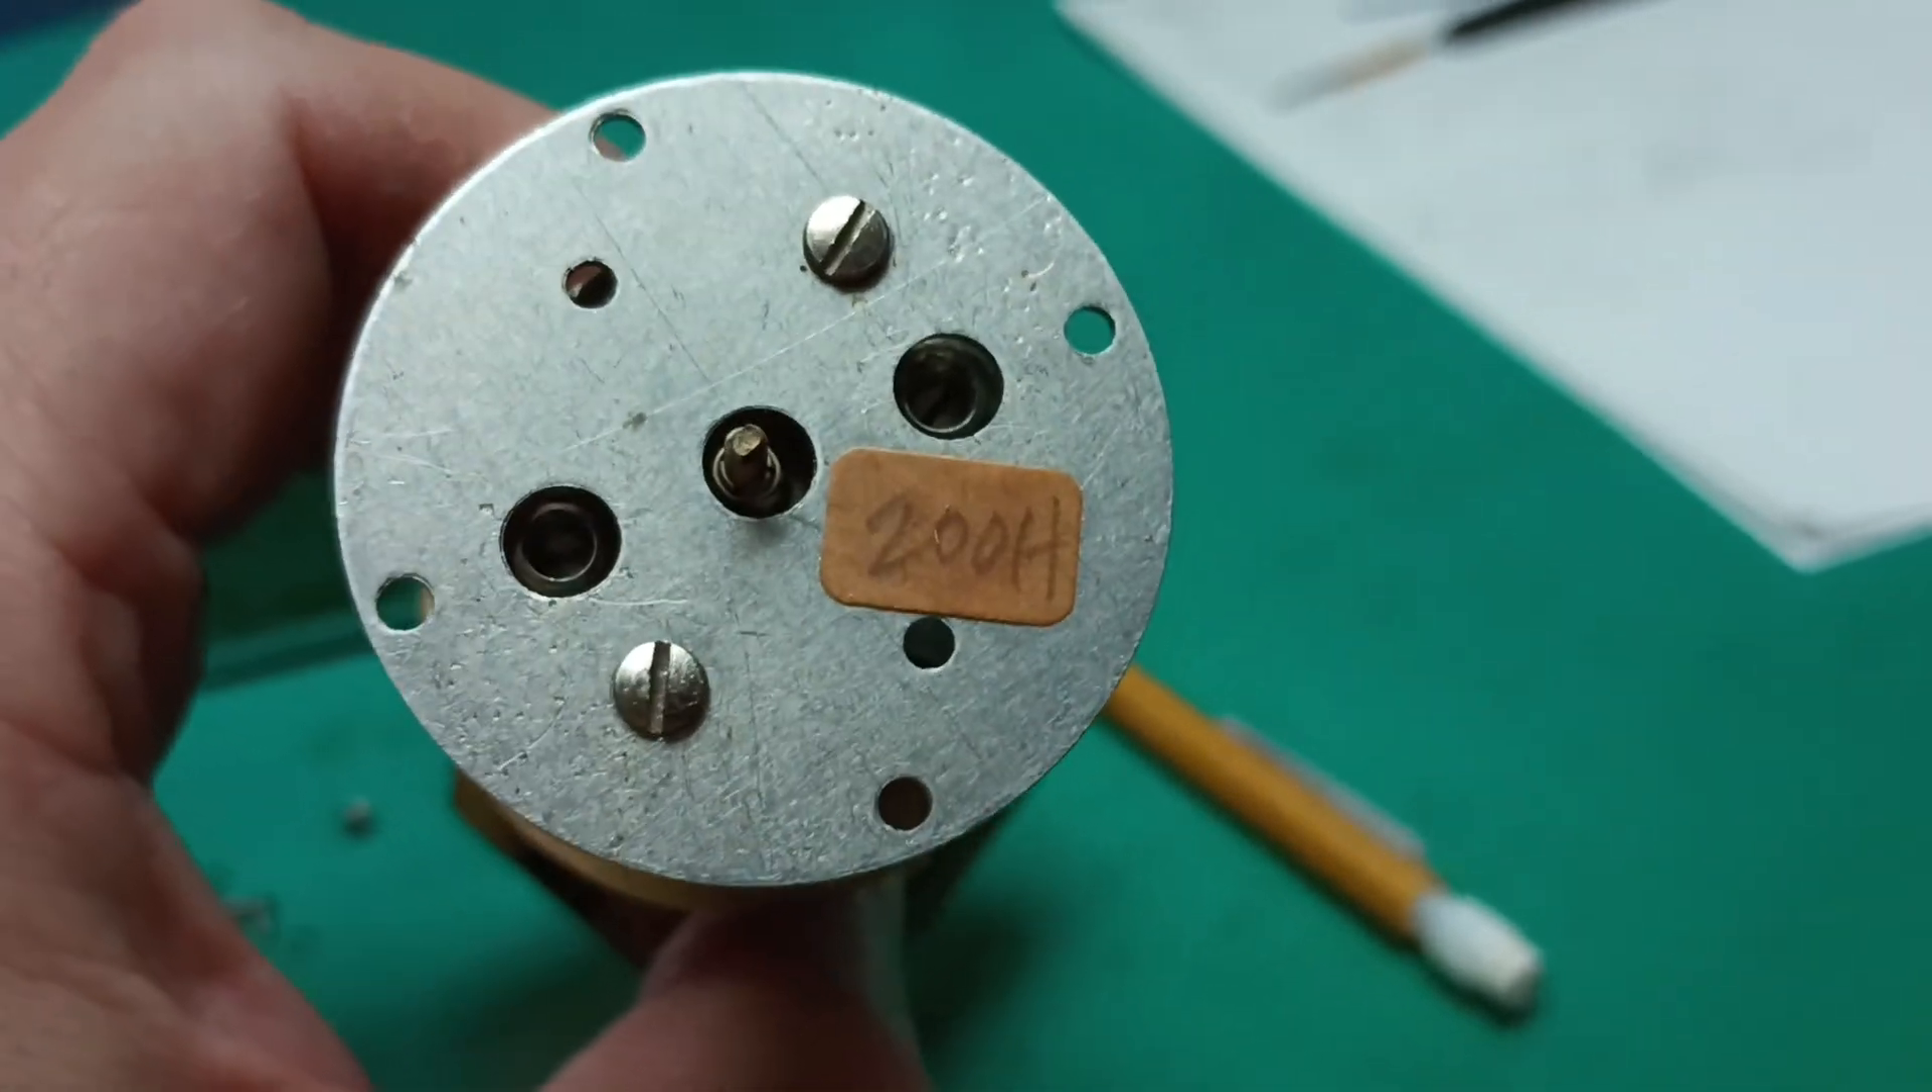There's an alignment here, so that inductor stem in the center of the view there is more or less centered in that hole.